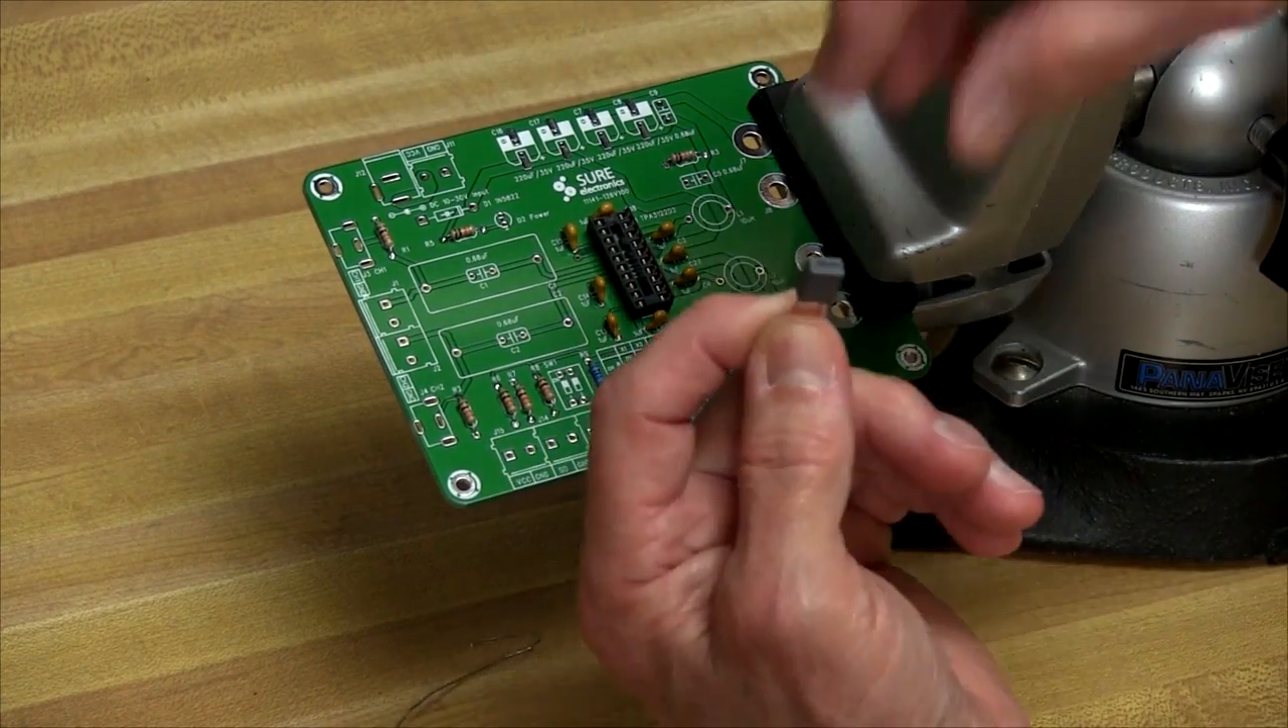Now that we've got the IC socket mounted, we've got some more capacitors.